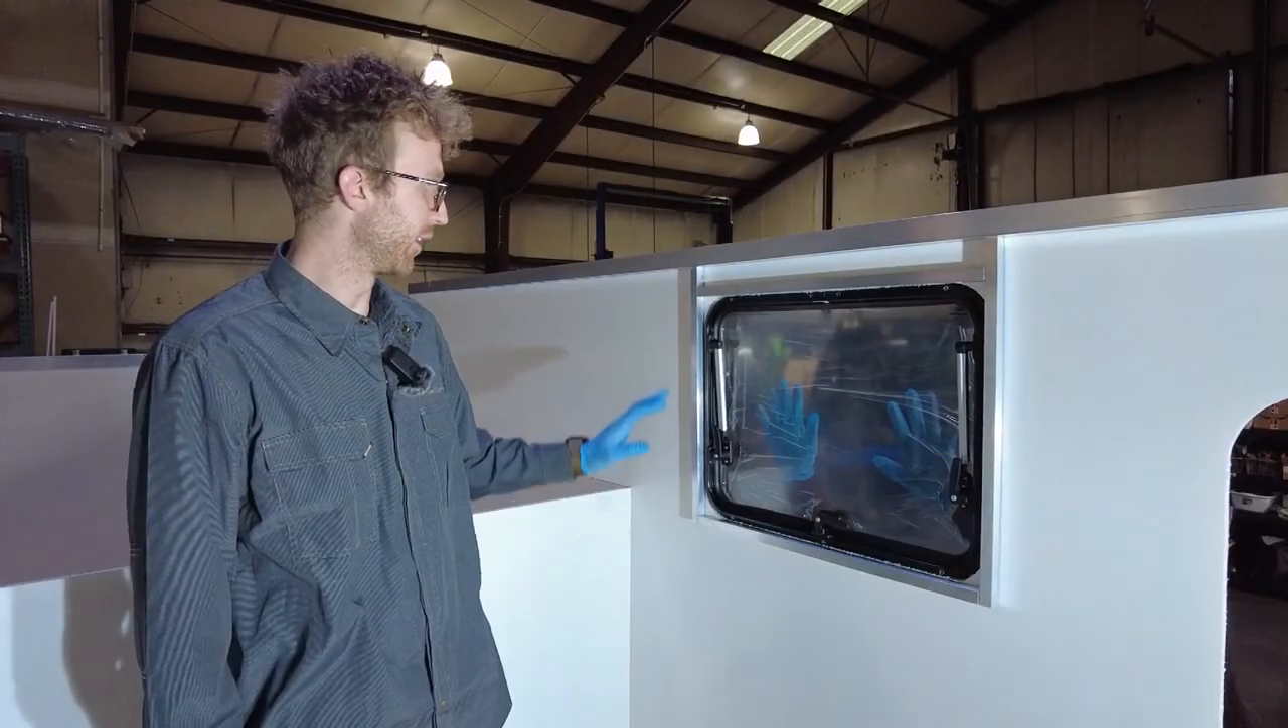We've got our frame on, we have the window in place with my handy assistant outside.